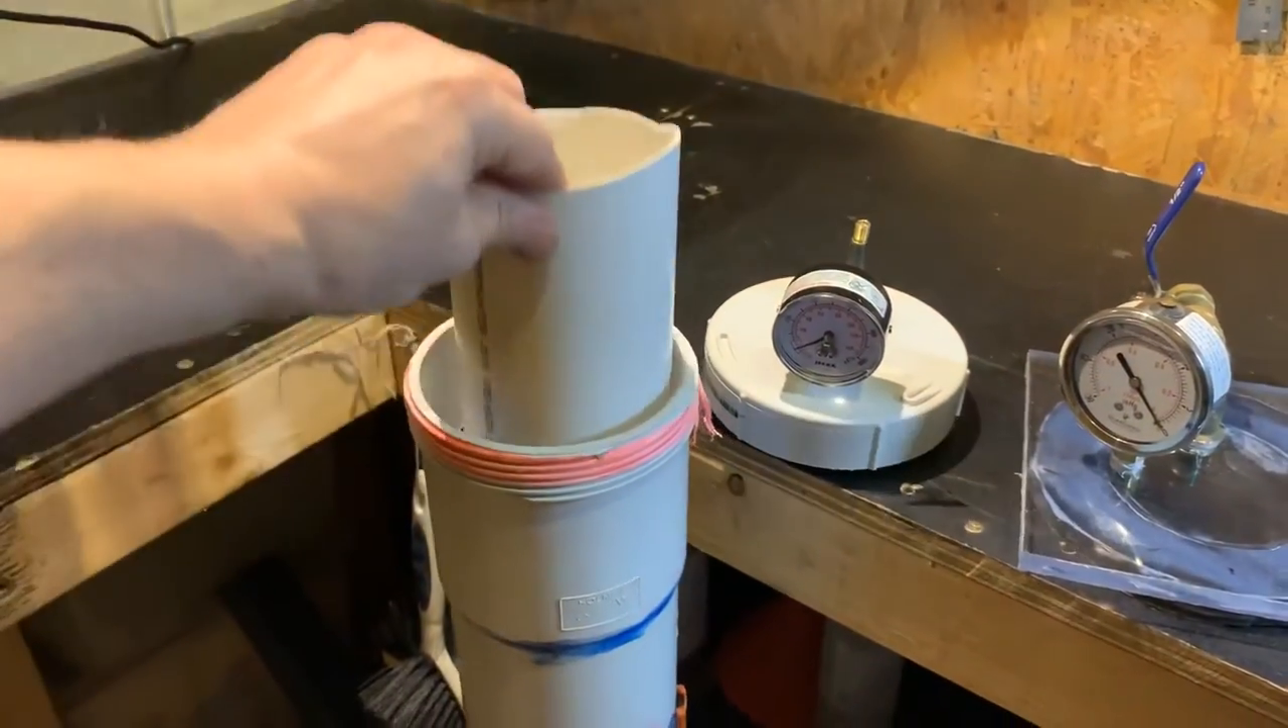I've got another smaller PVC pipe which fits inside the bigger one.